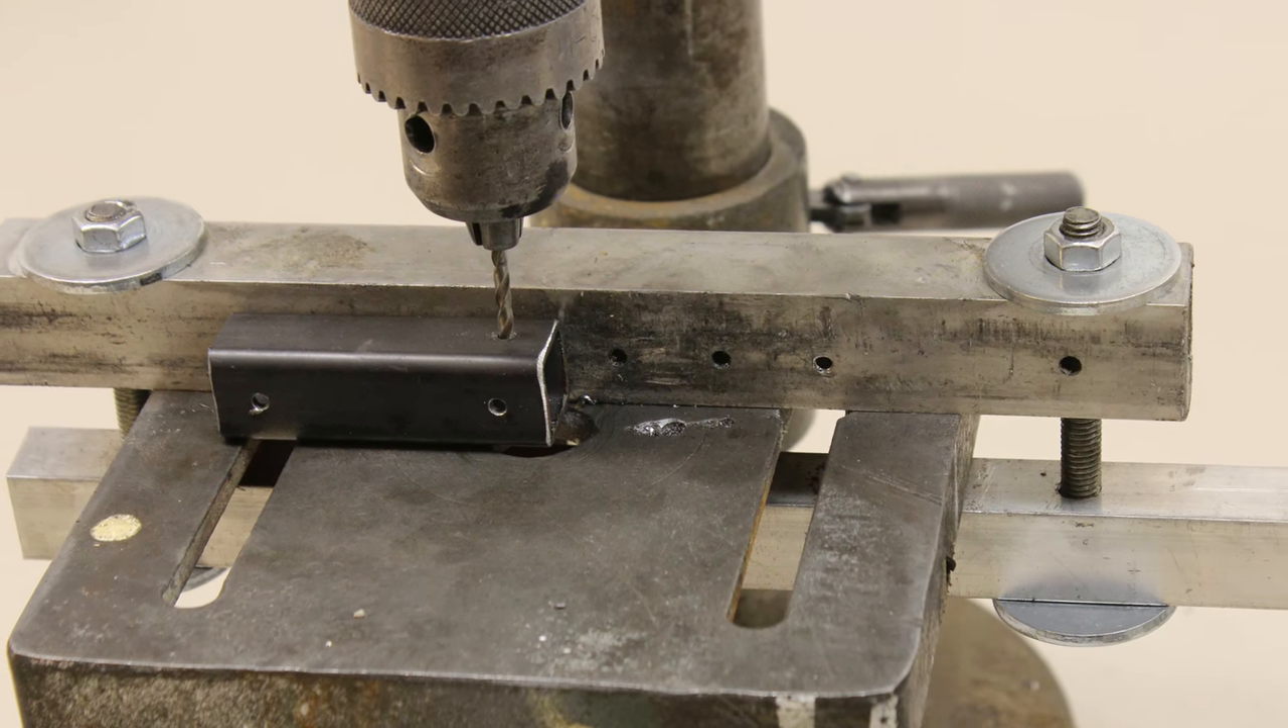I have mounted two aluminum bars on the table of my drill press which makes it easier to drill along the center line.